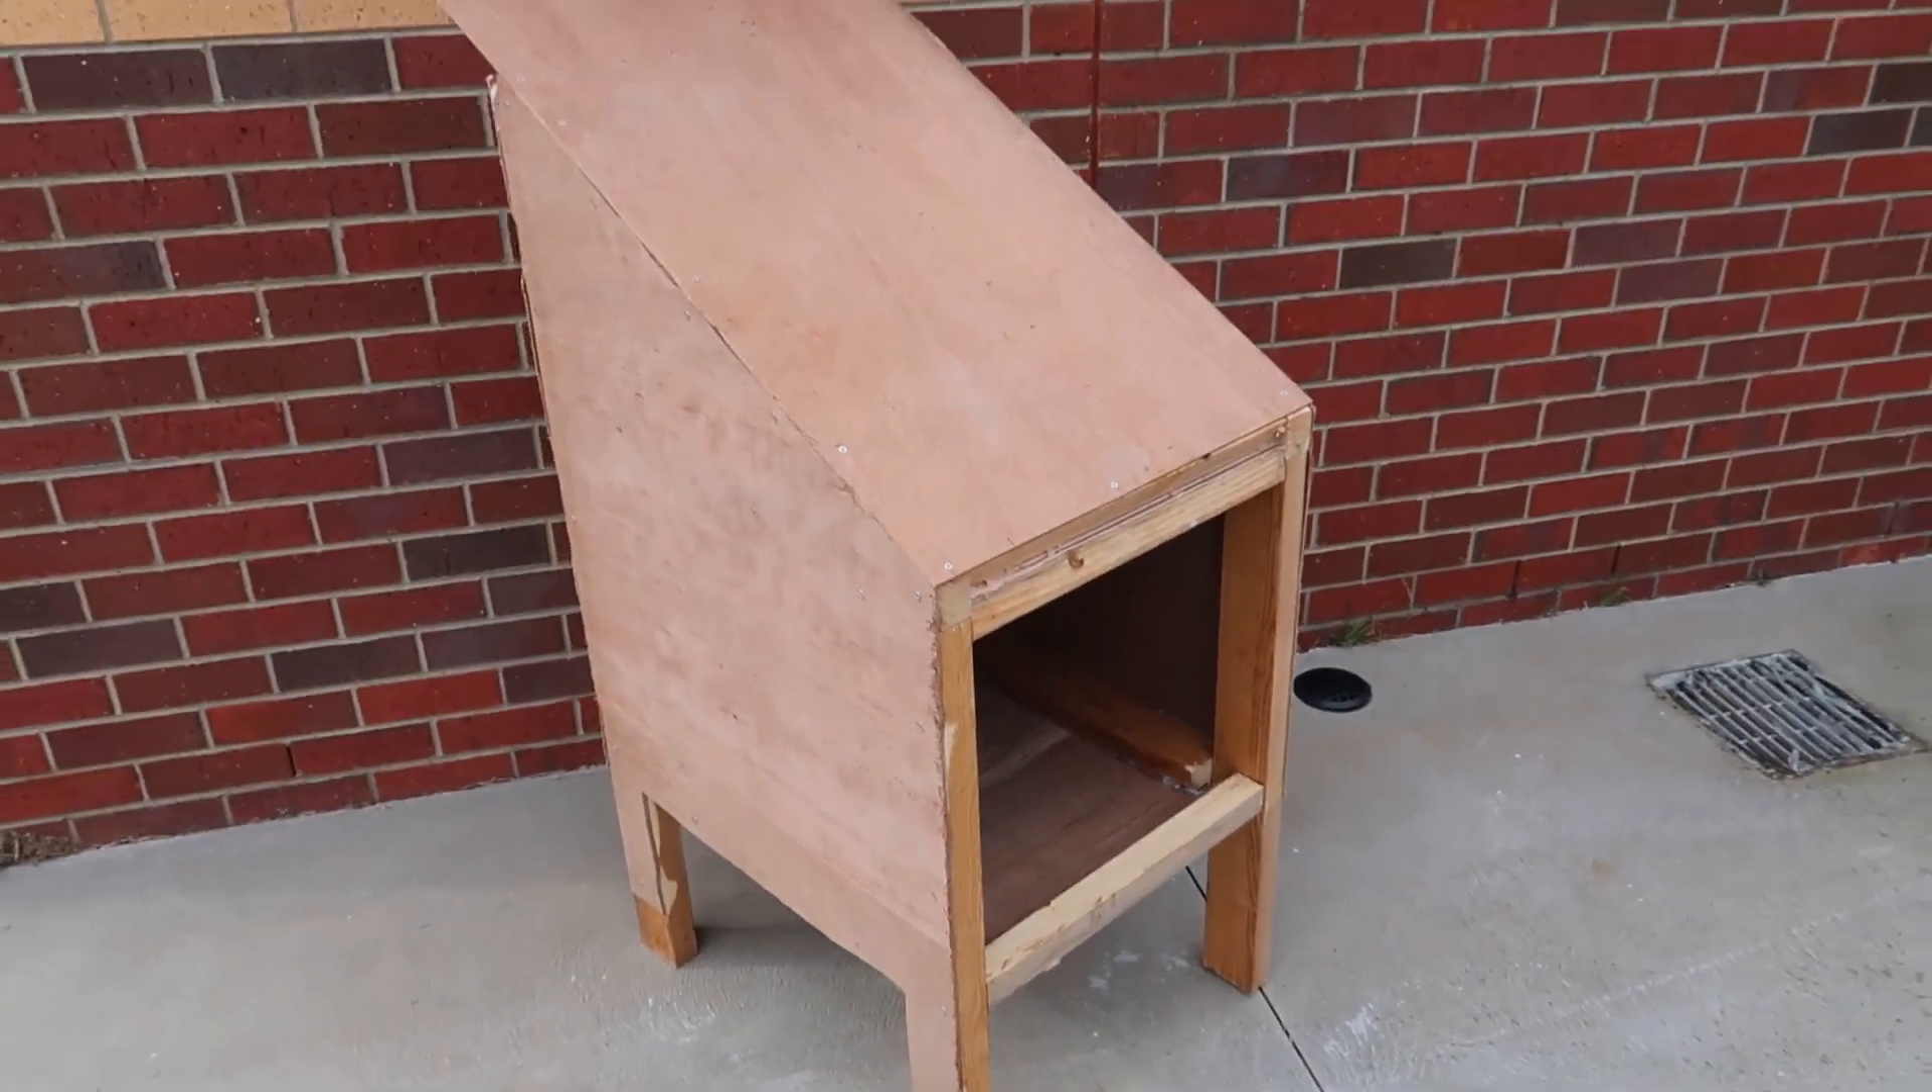I've attached a lid on the top as well and sealed all that up as well.